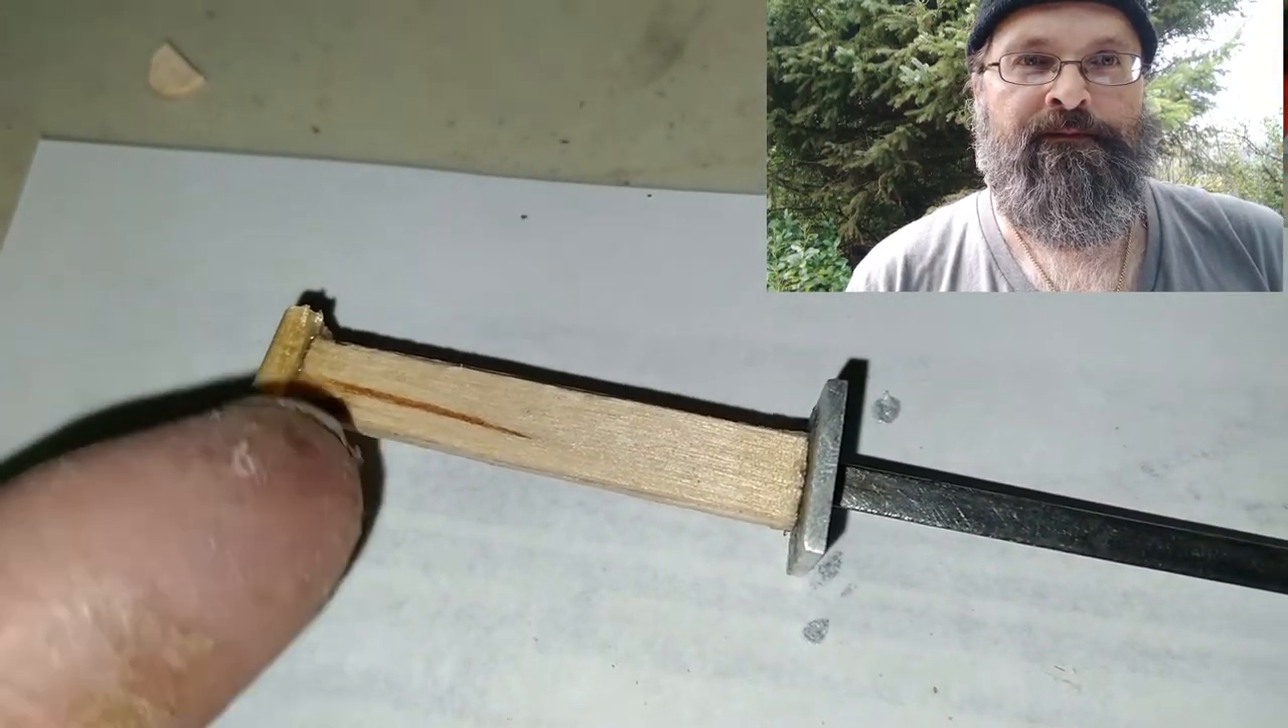I added a small piece of wood to look like a pommel.